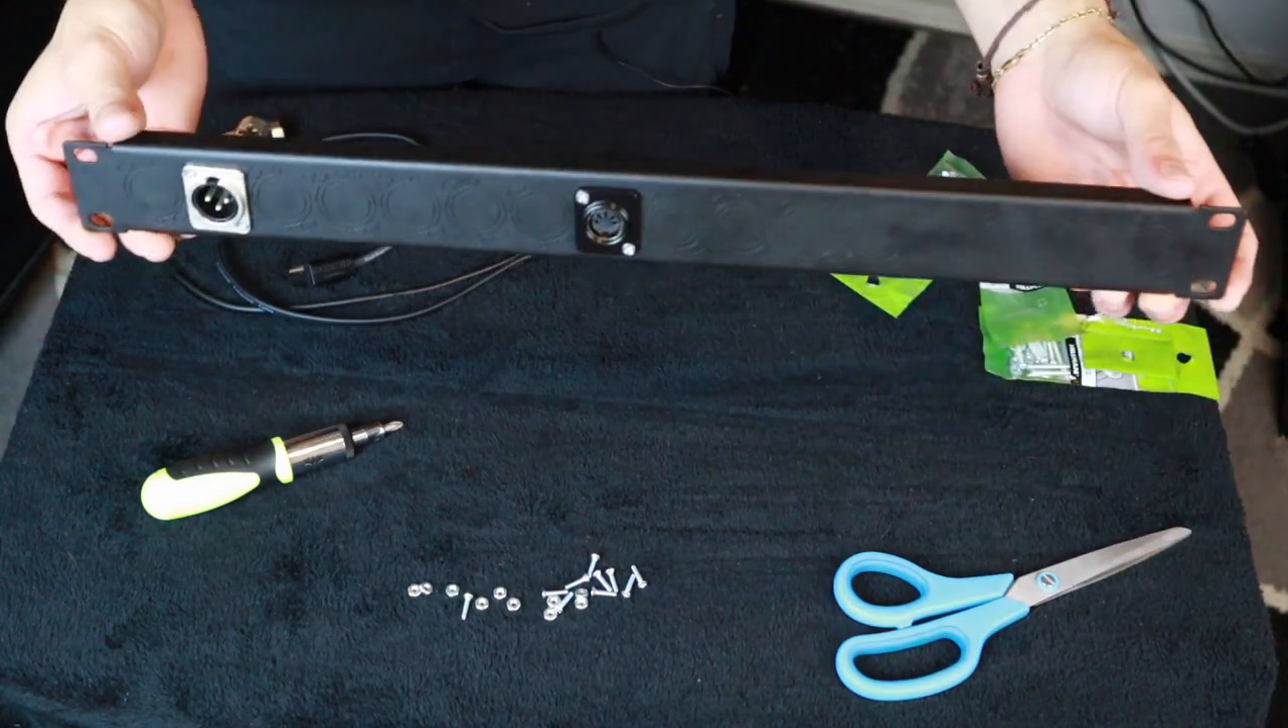I have both modules into the little patch bay that I made here.